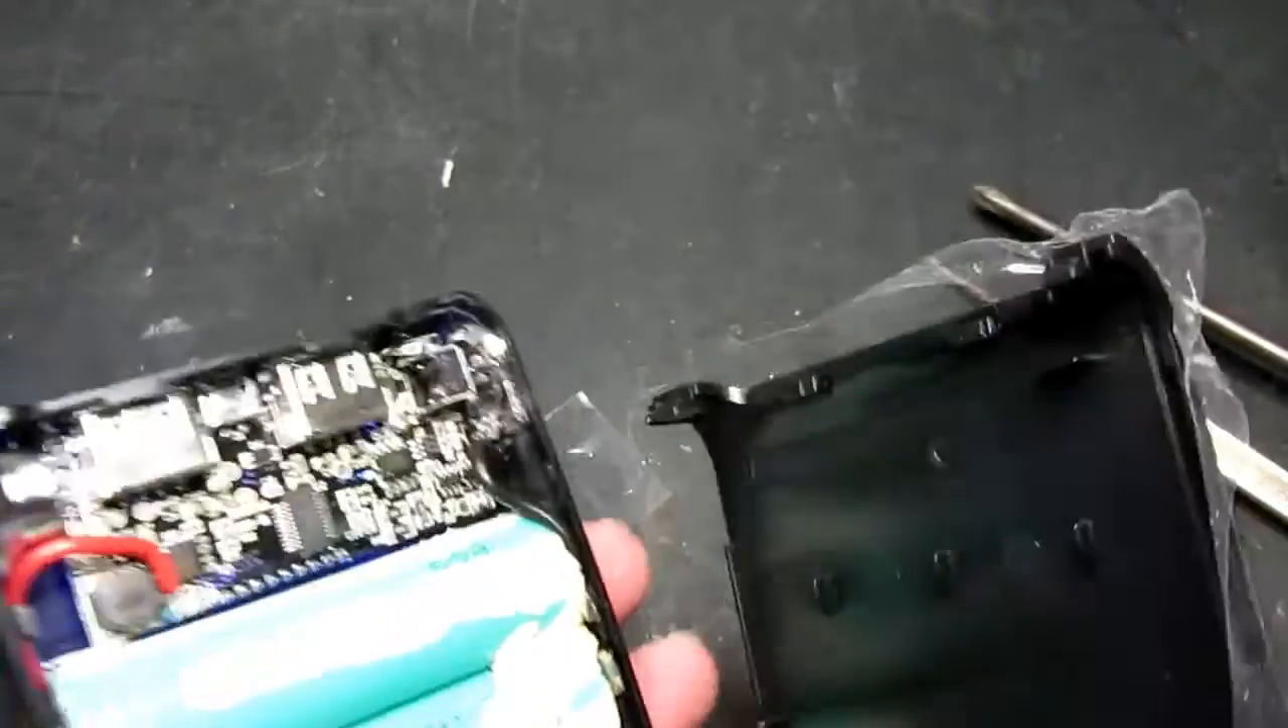So all that pretty much remains is to Put the final cover on.